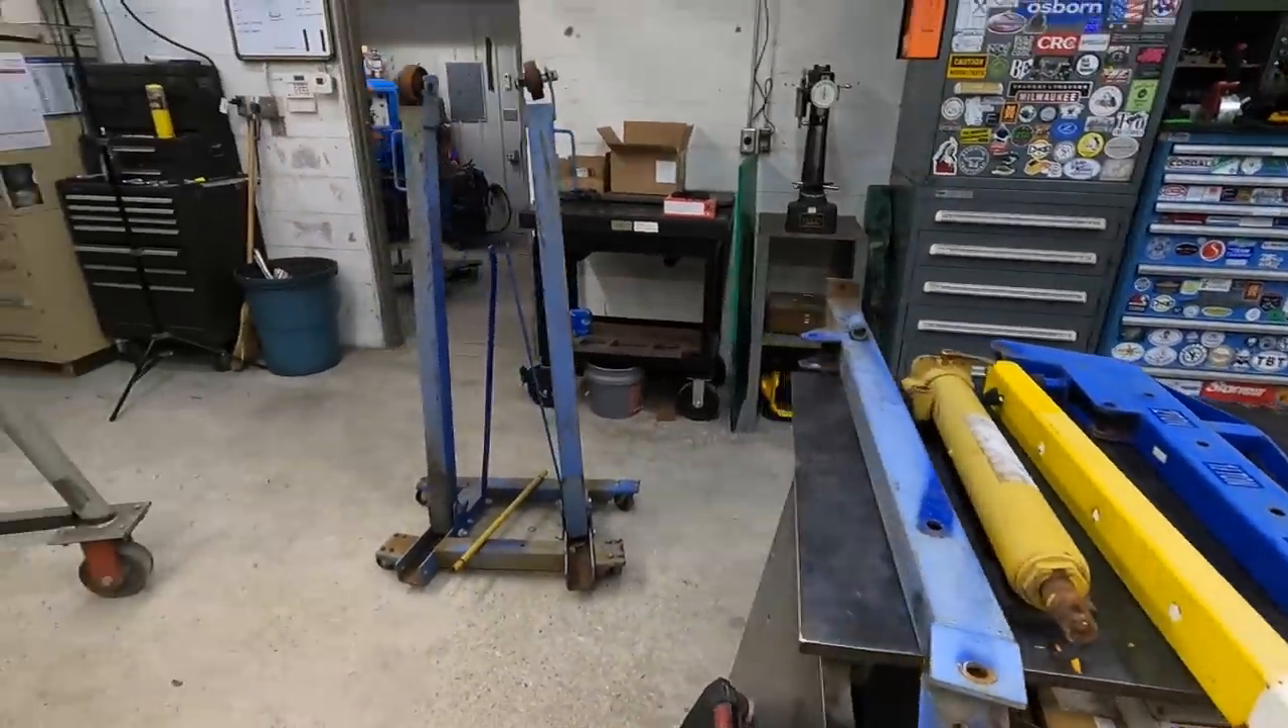We've got the engine lift all taken apart here.